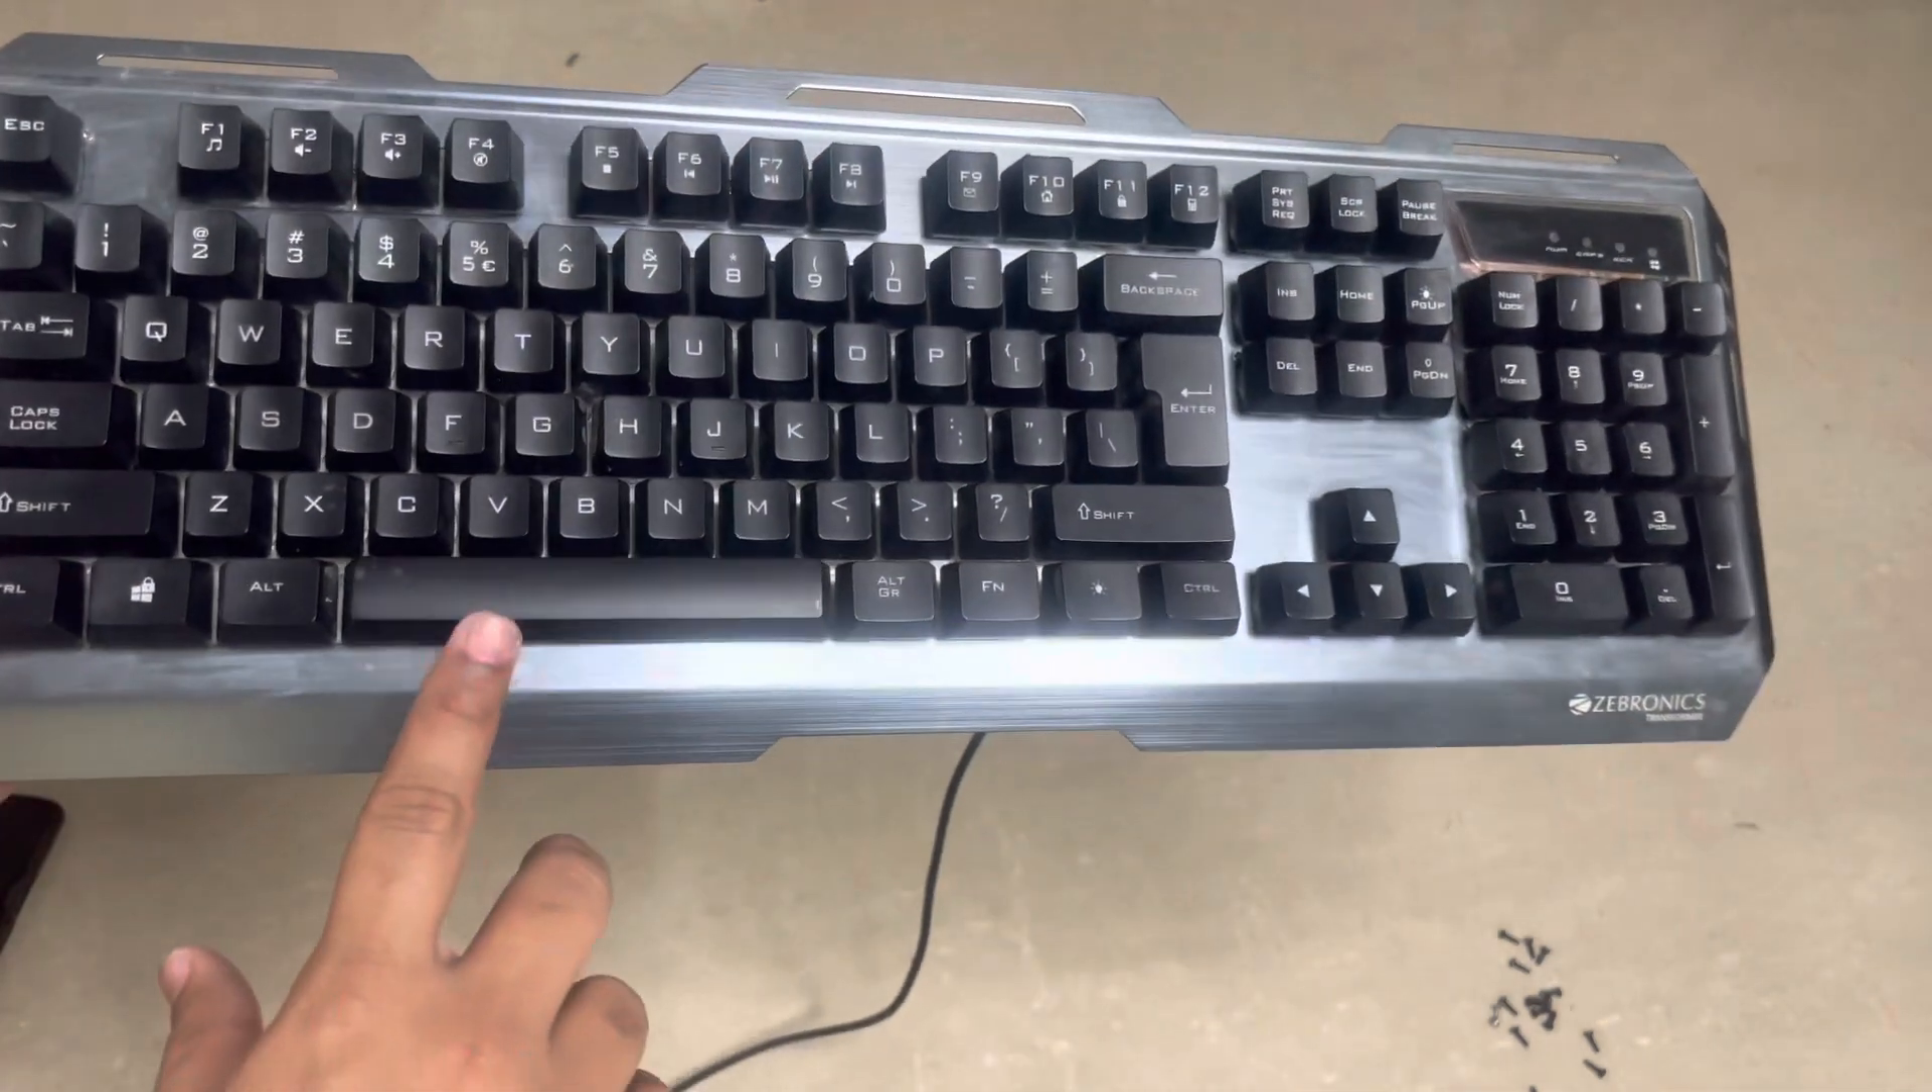So finally we have put all the keys back.